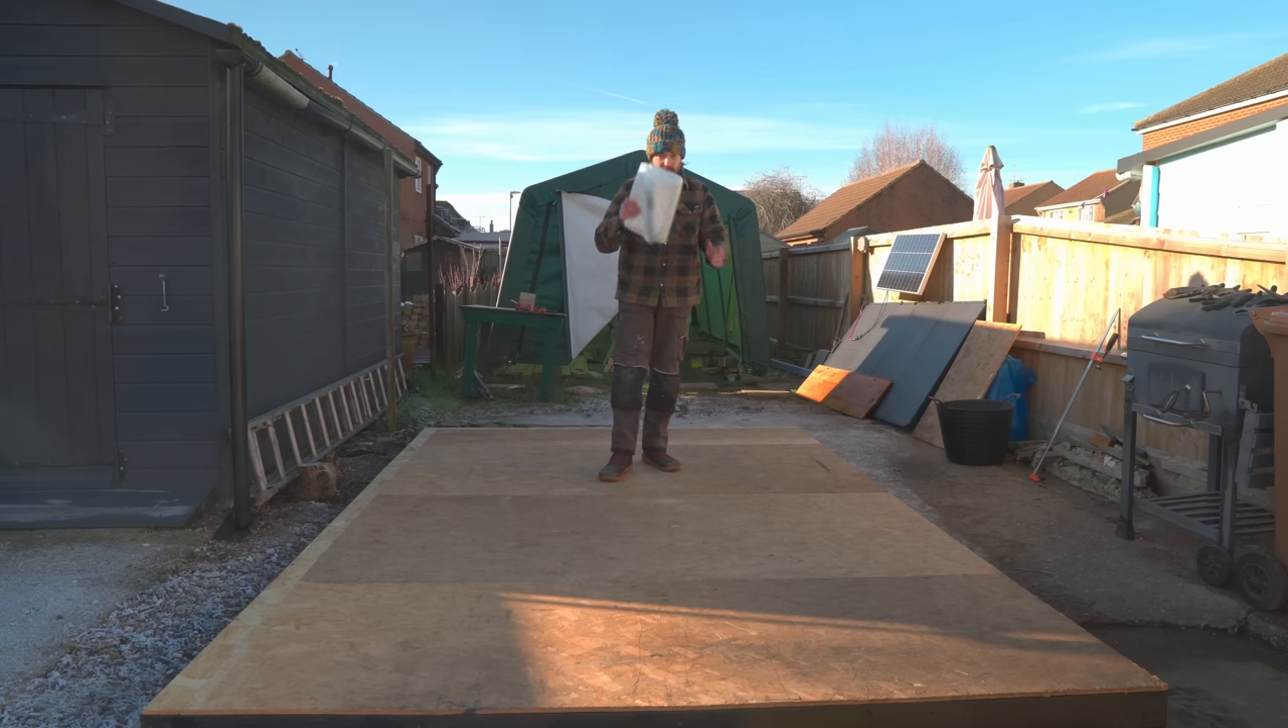So that's the base all done.